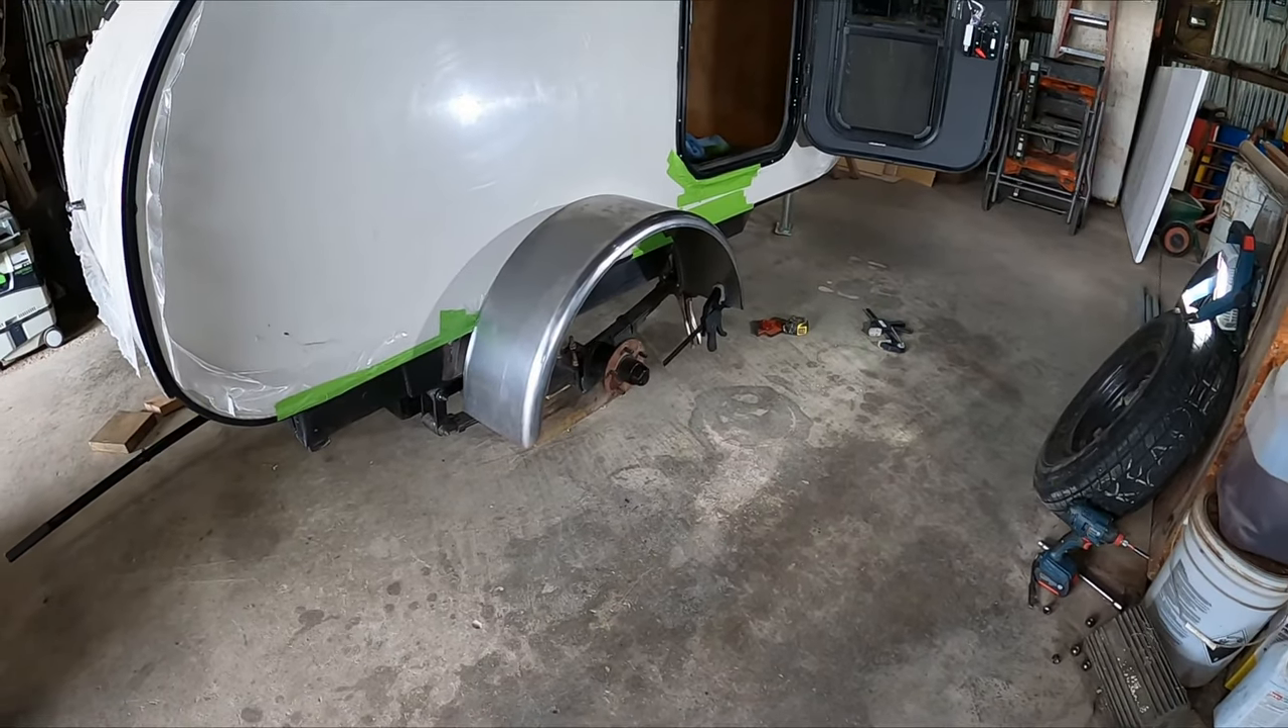All right, I've got the right side fender on, and I'm just about ready to start welding.